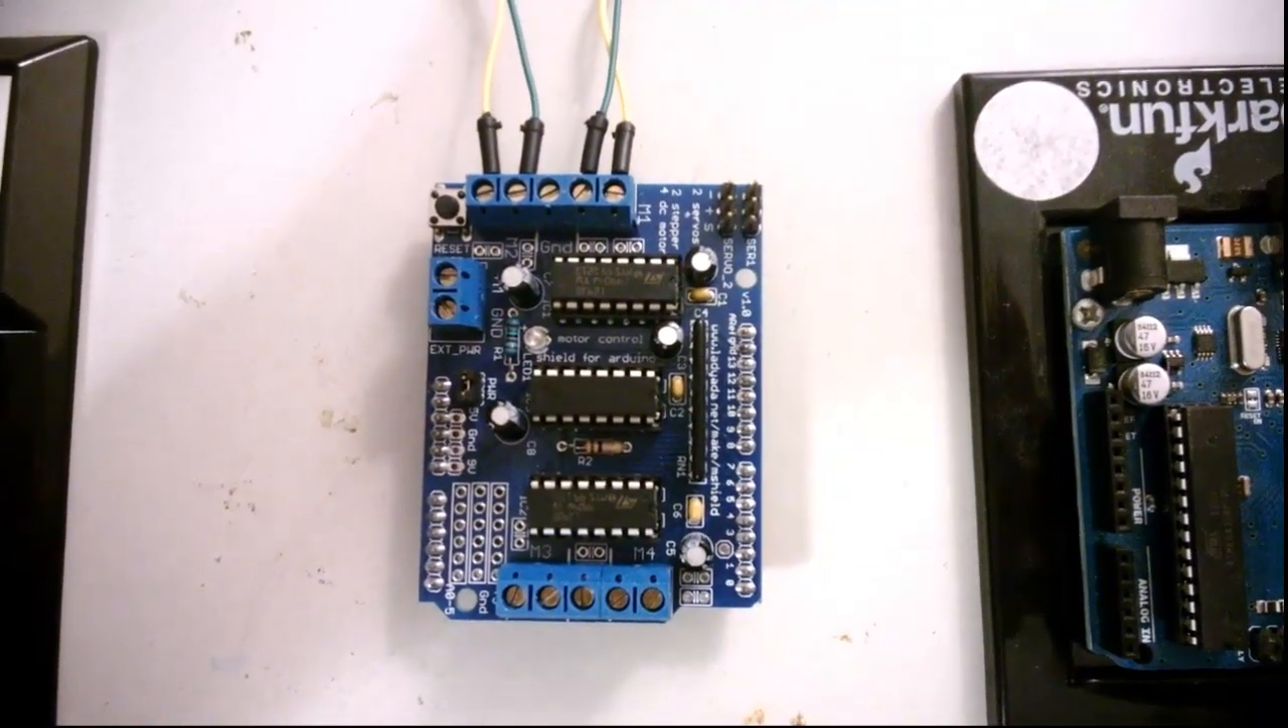And as you can see I have some wires already connected into it and I'll go over that in a few moments.